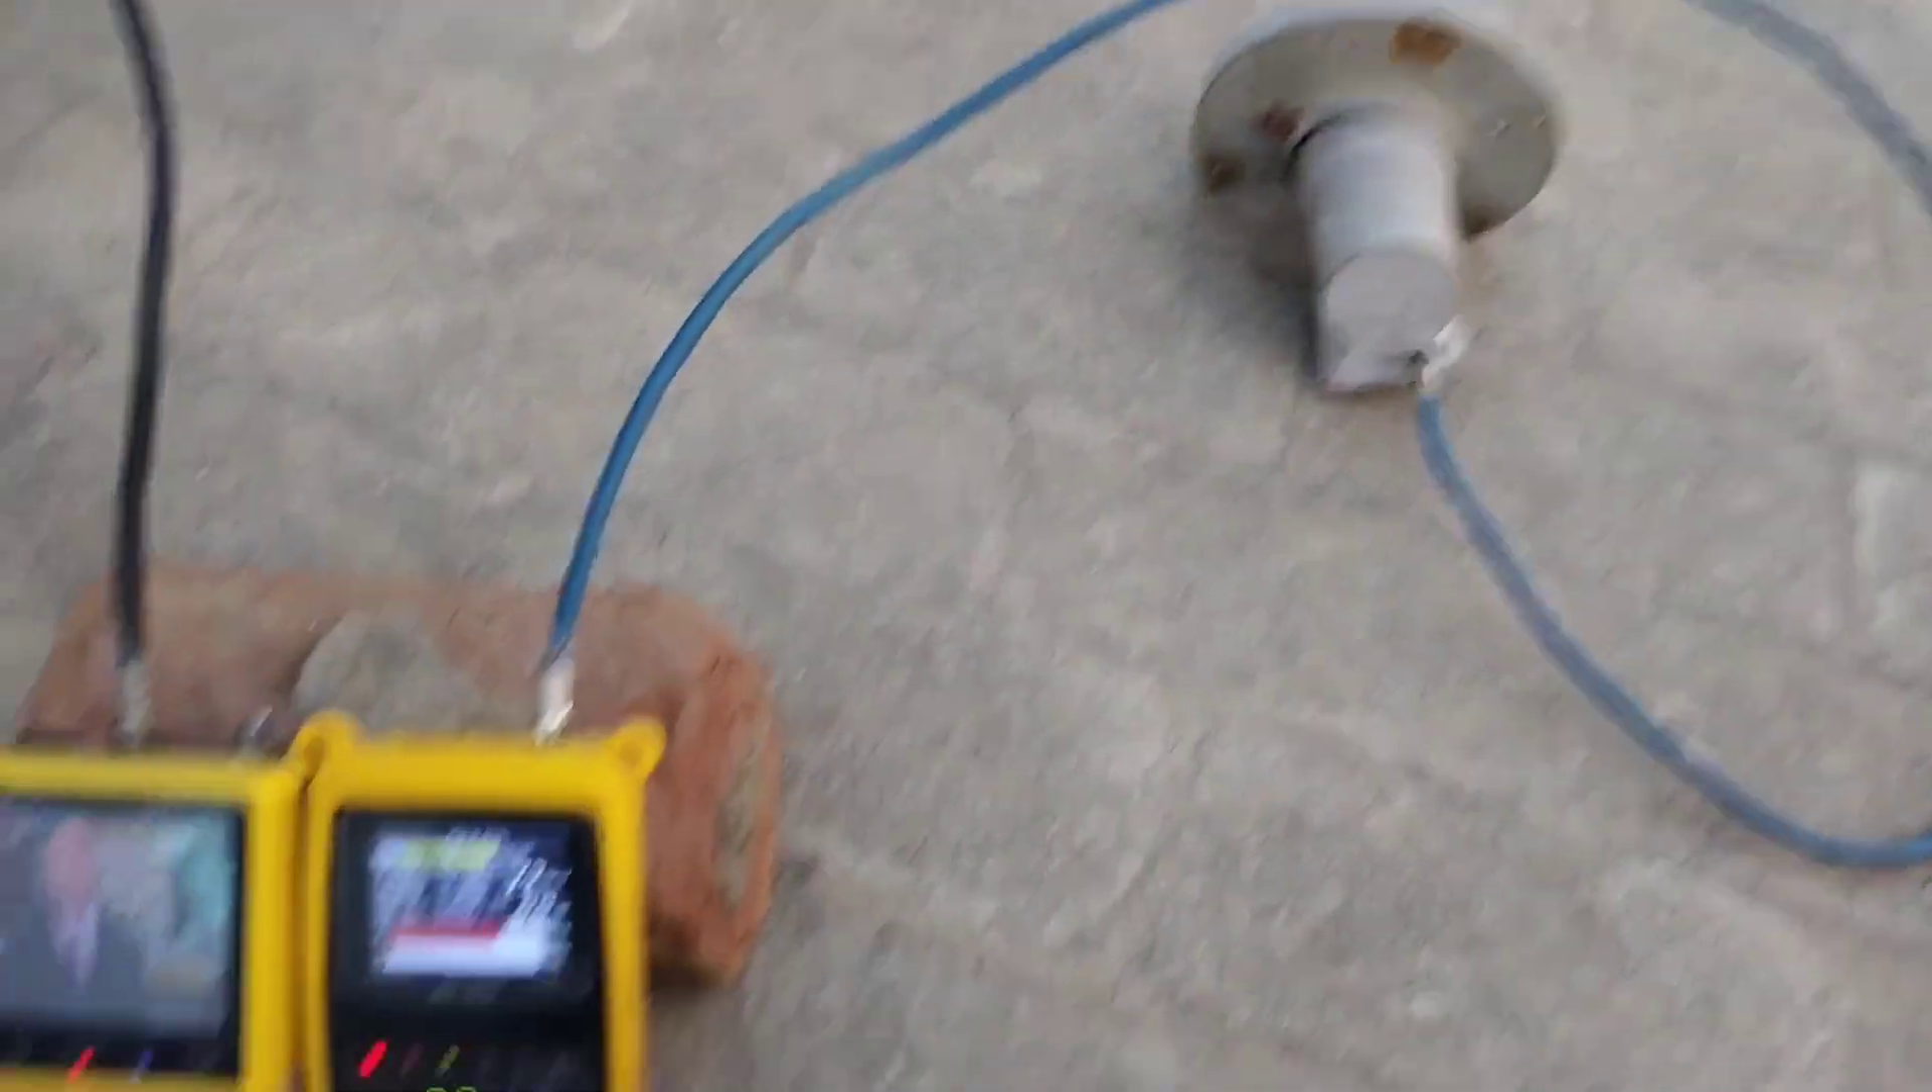چھوٹی سی بلو کلر کی کیبل میں نے لگا رکھی ہے۔